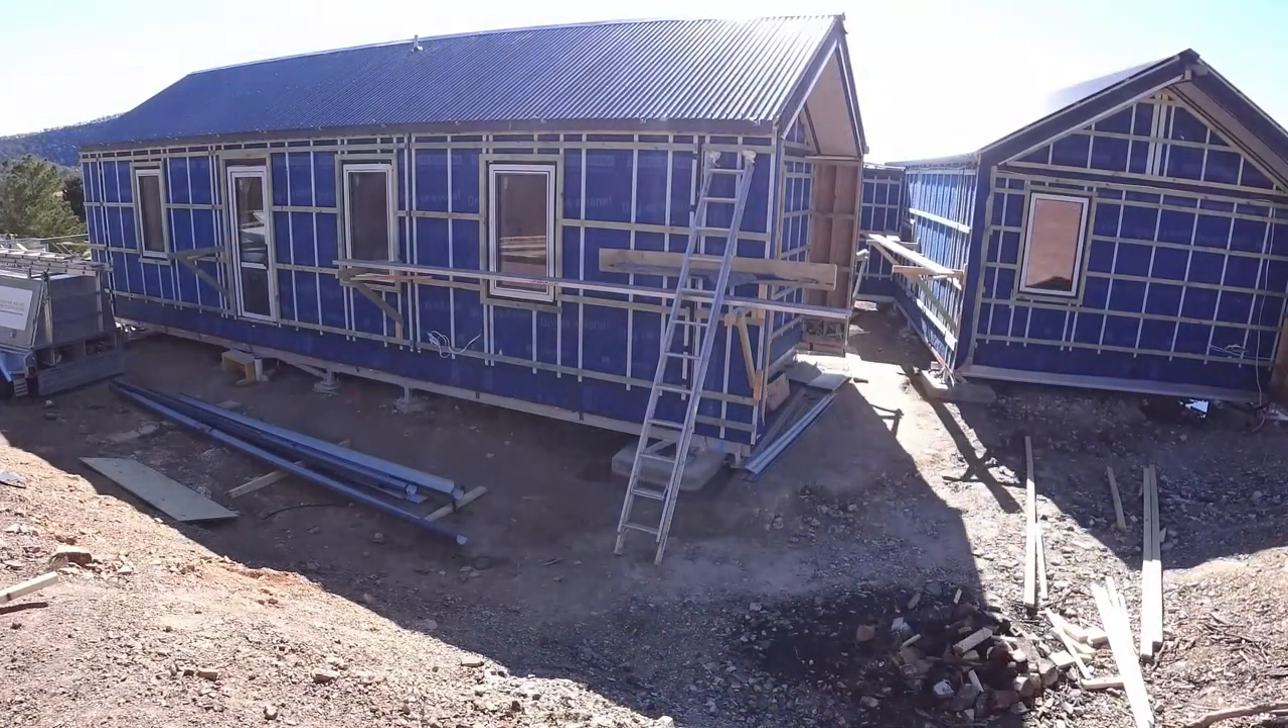And of course, we still need to clad the exterior.